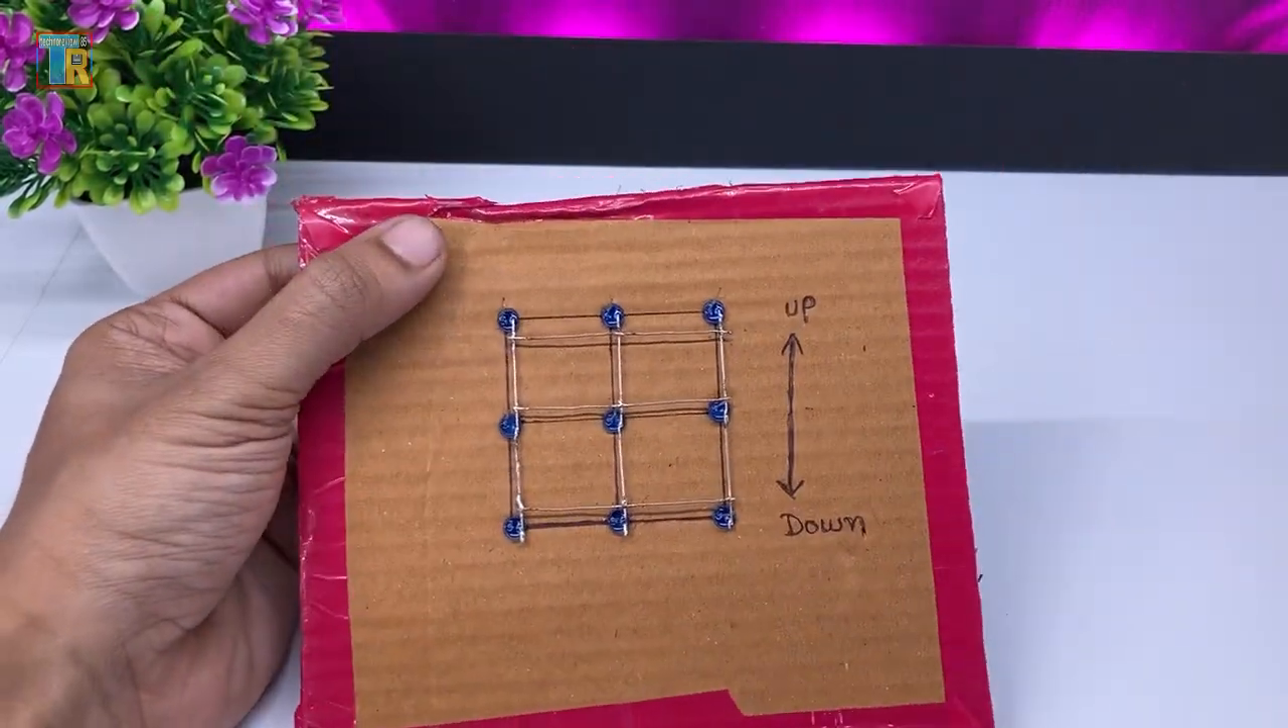The soldering work for the one layer is done.